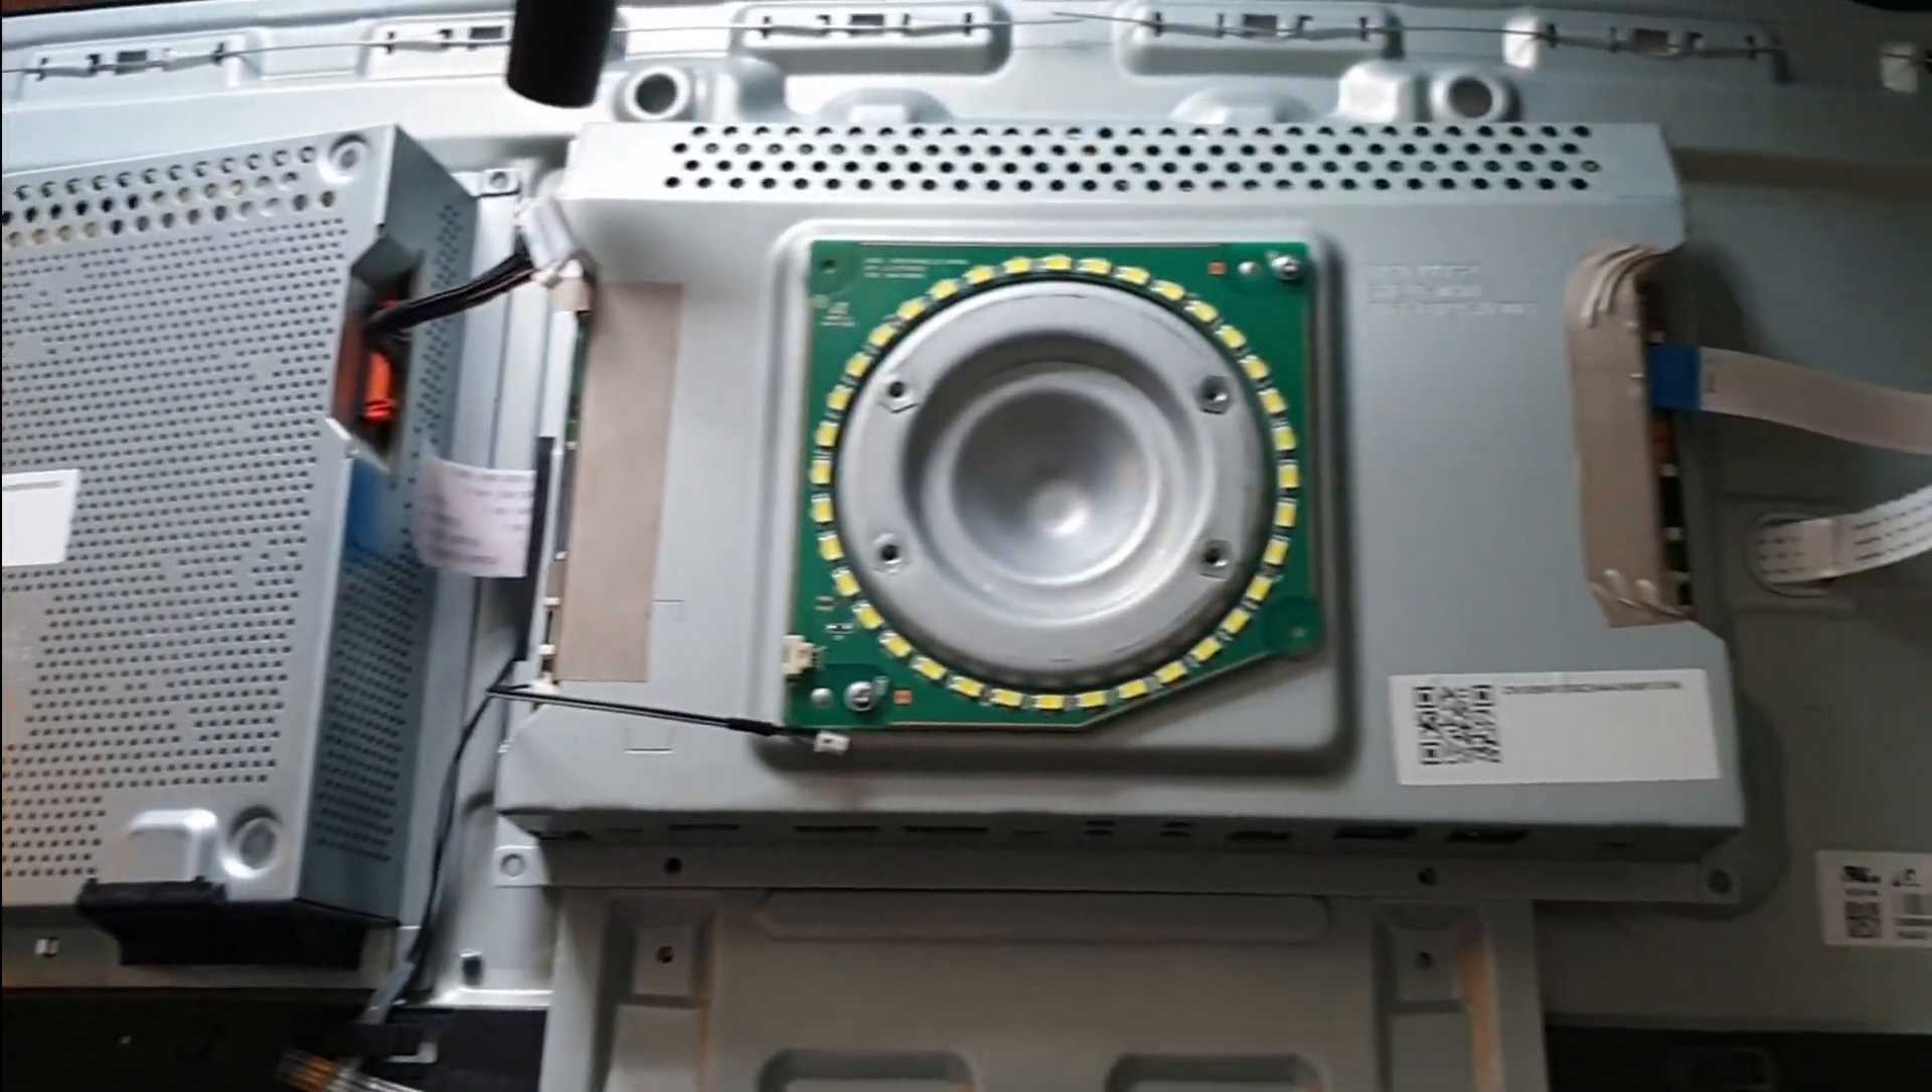I just managed to remove the back cover and it's quite simple.